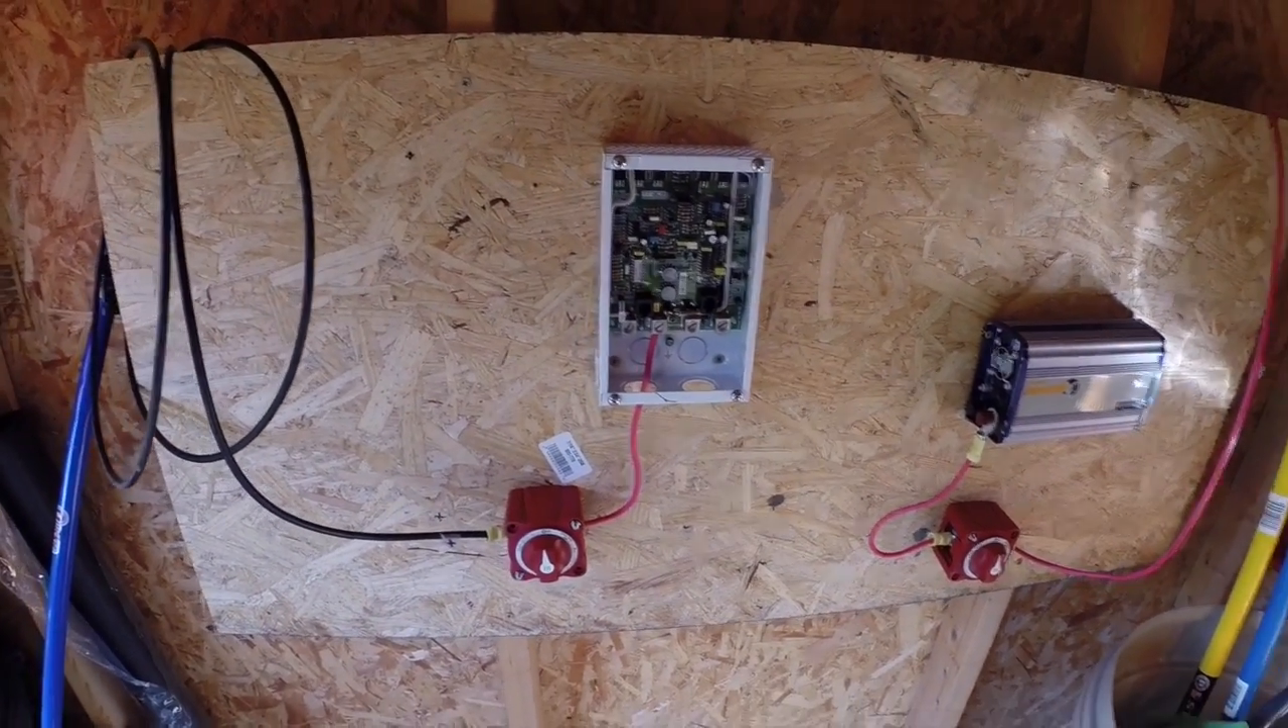As you can see I mounted the charge controller and the power inverter here last night on the board.